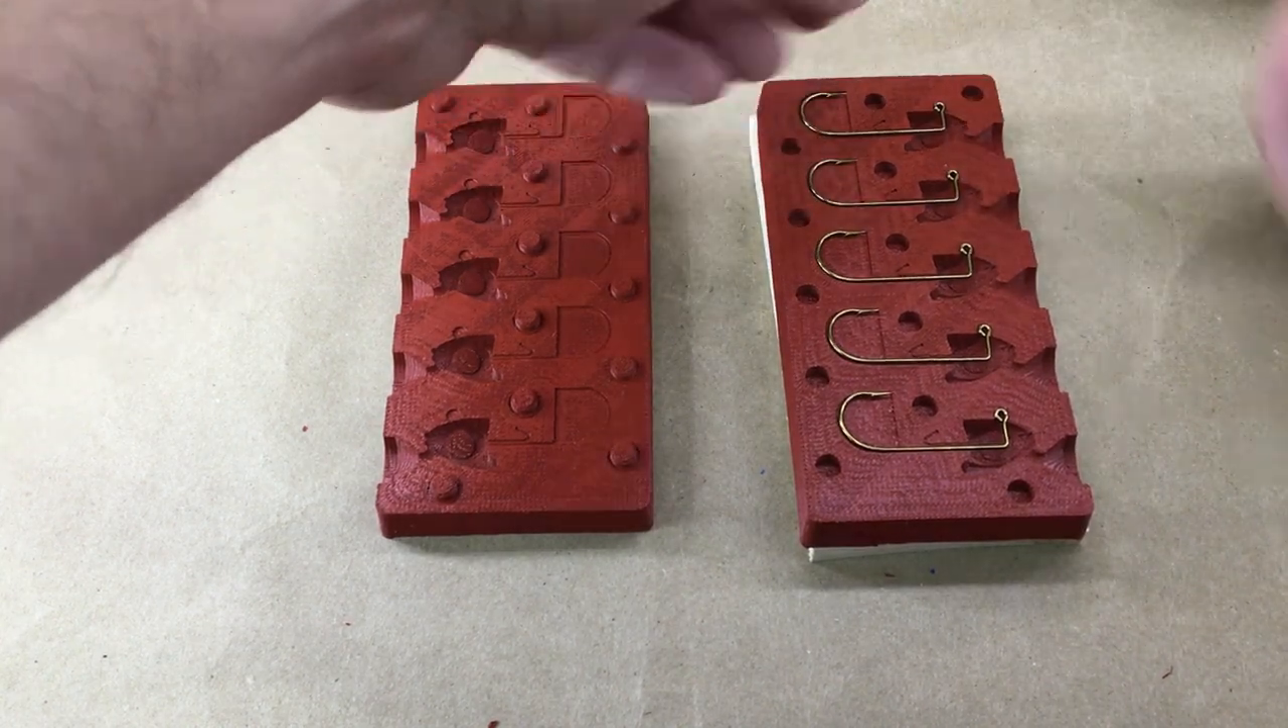Hooks look like they fit perfect so i did a good job during cad.